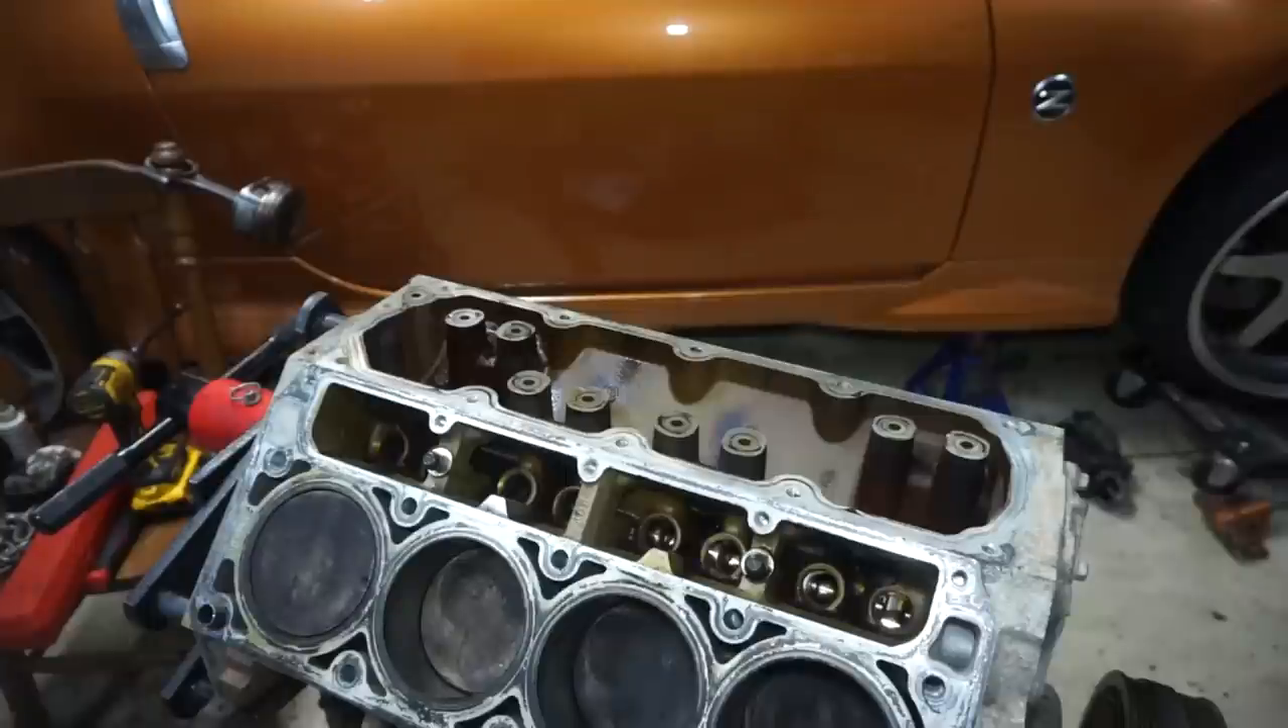So, I also went ahead and took the valley cover plate off.